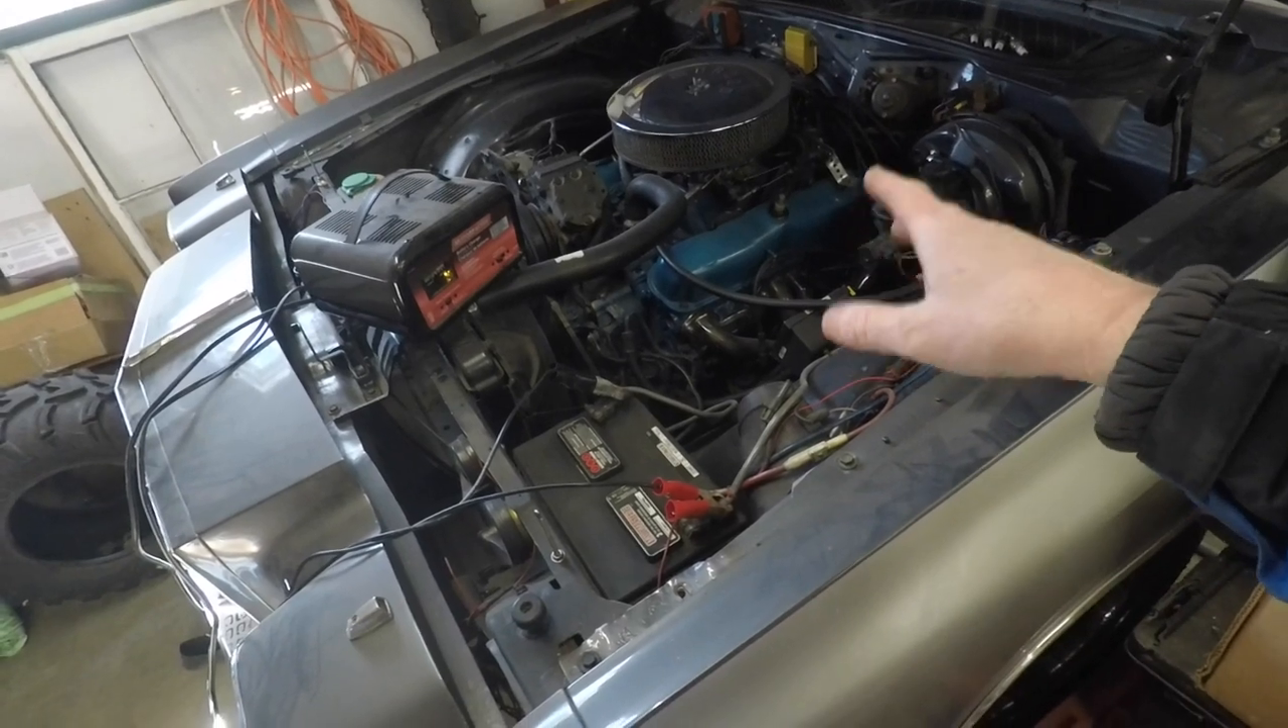So we got the battery charger on the battery.